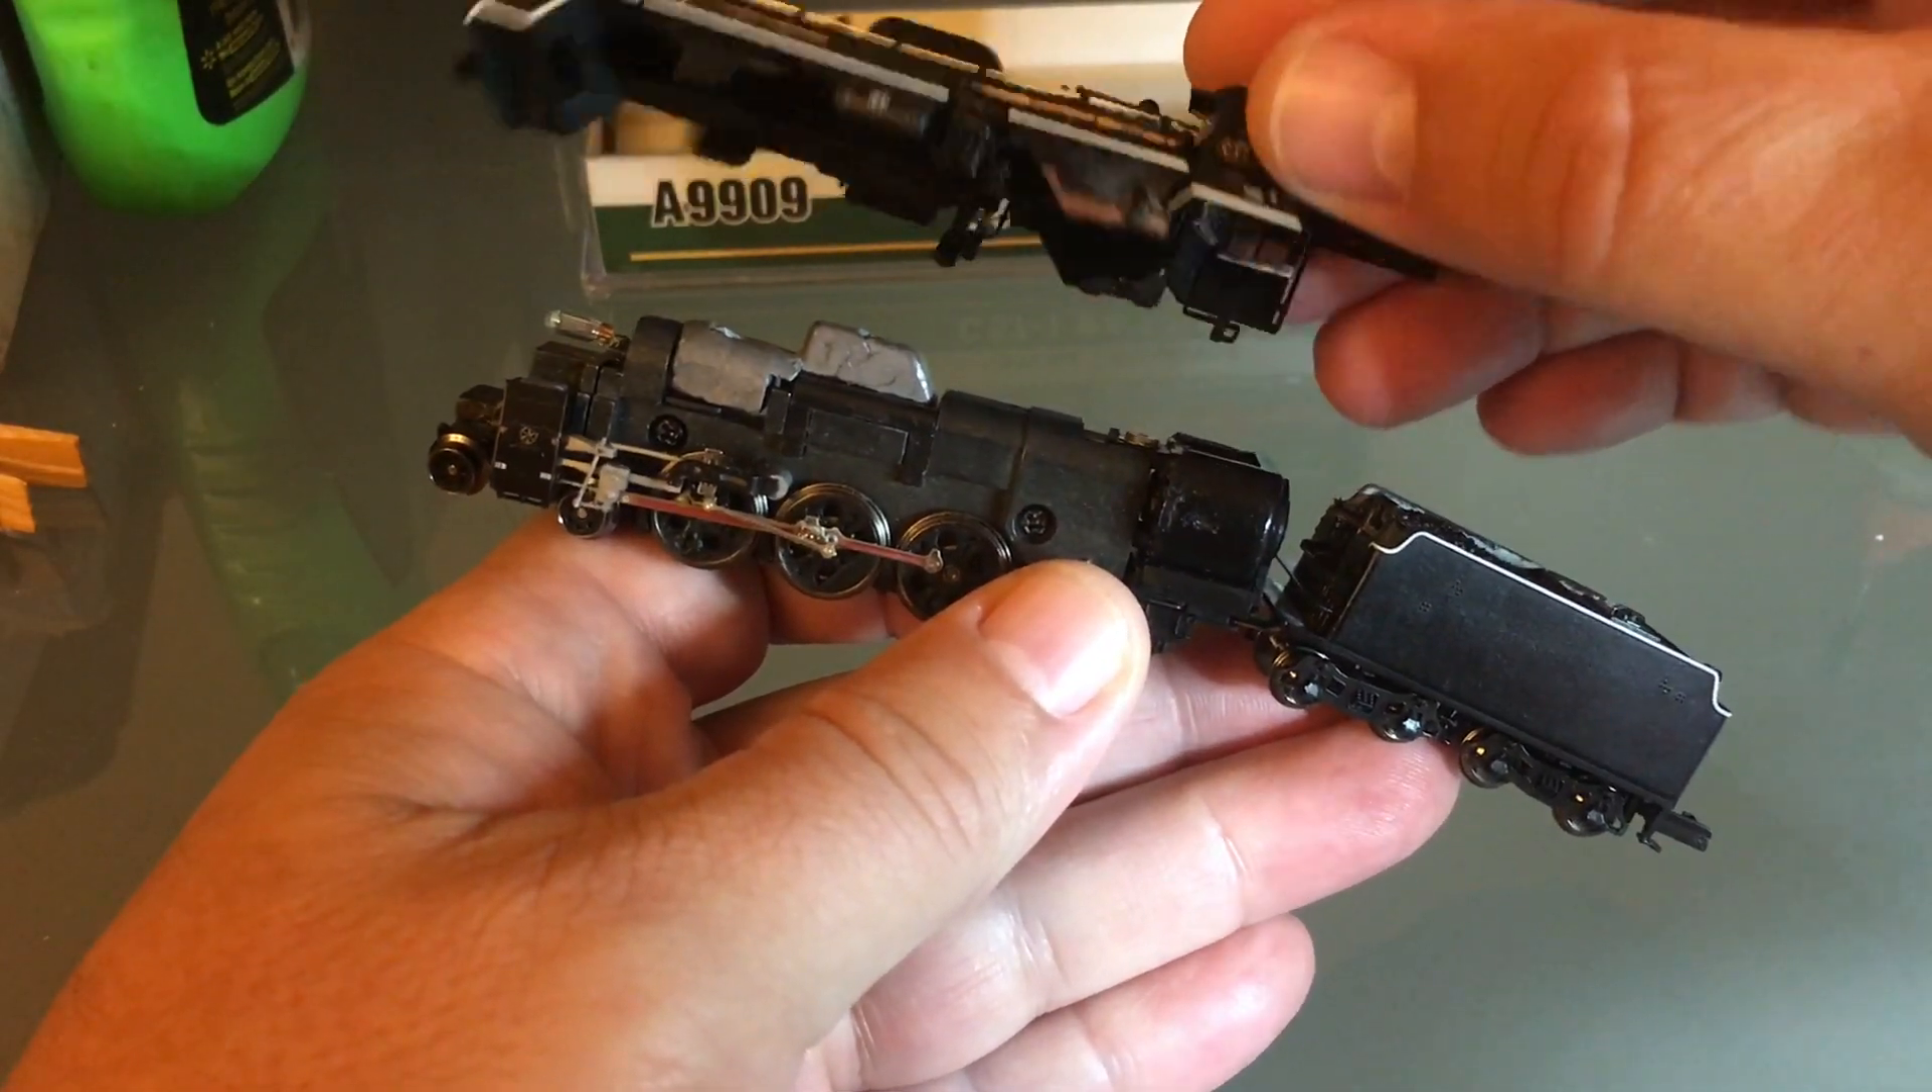Now, all that's left to do is put the shell back on.